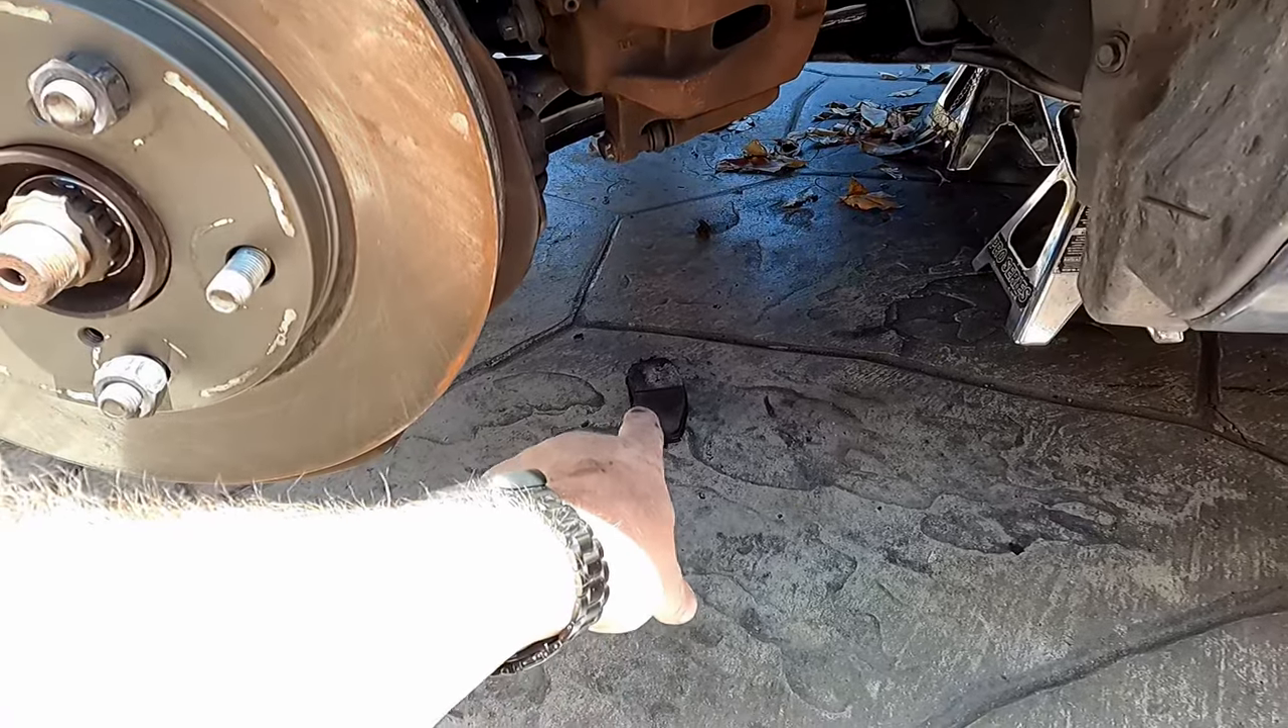I do have the rotor back on.